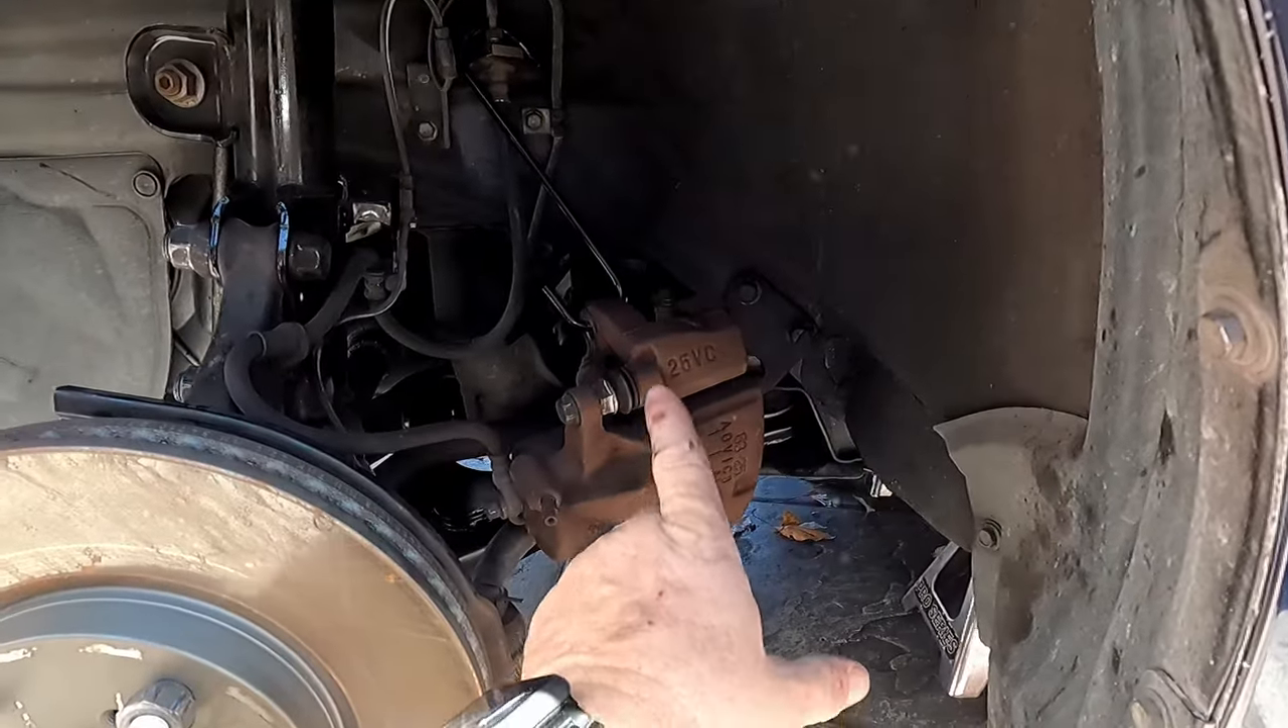I do have the rotor back on.